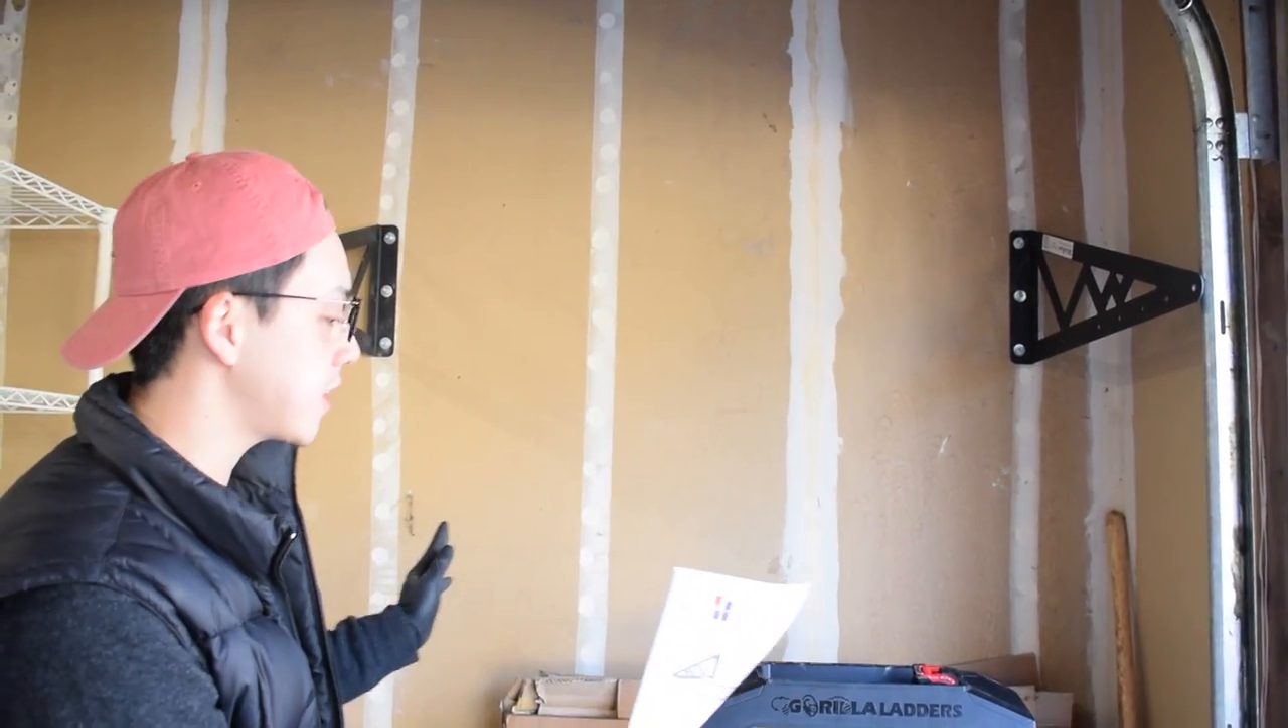As you can see, we have put up the two side brackets.